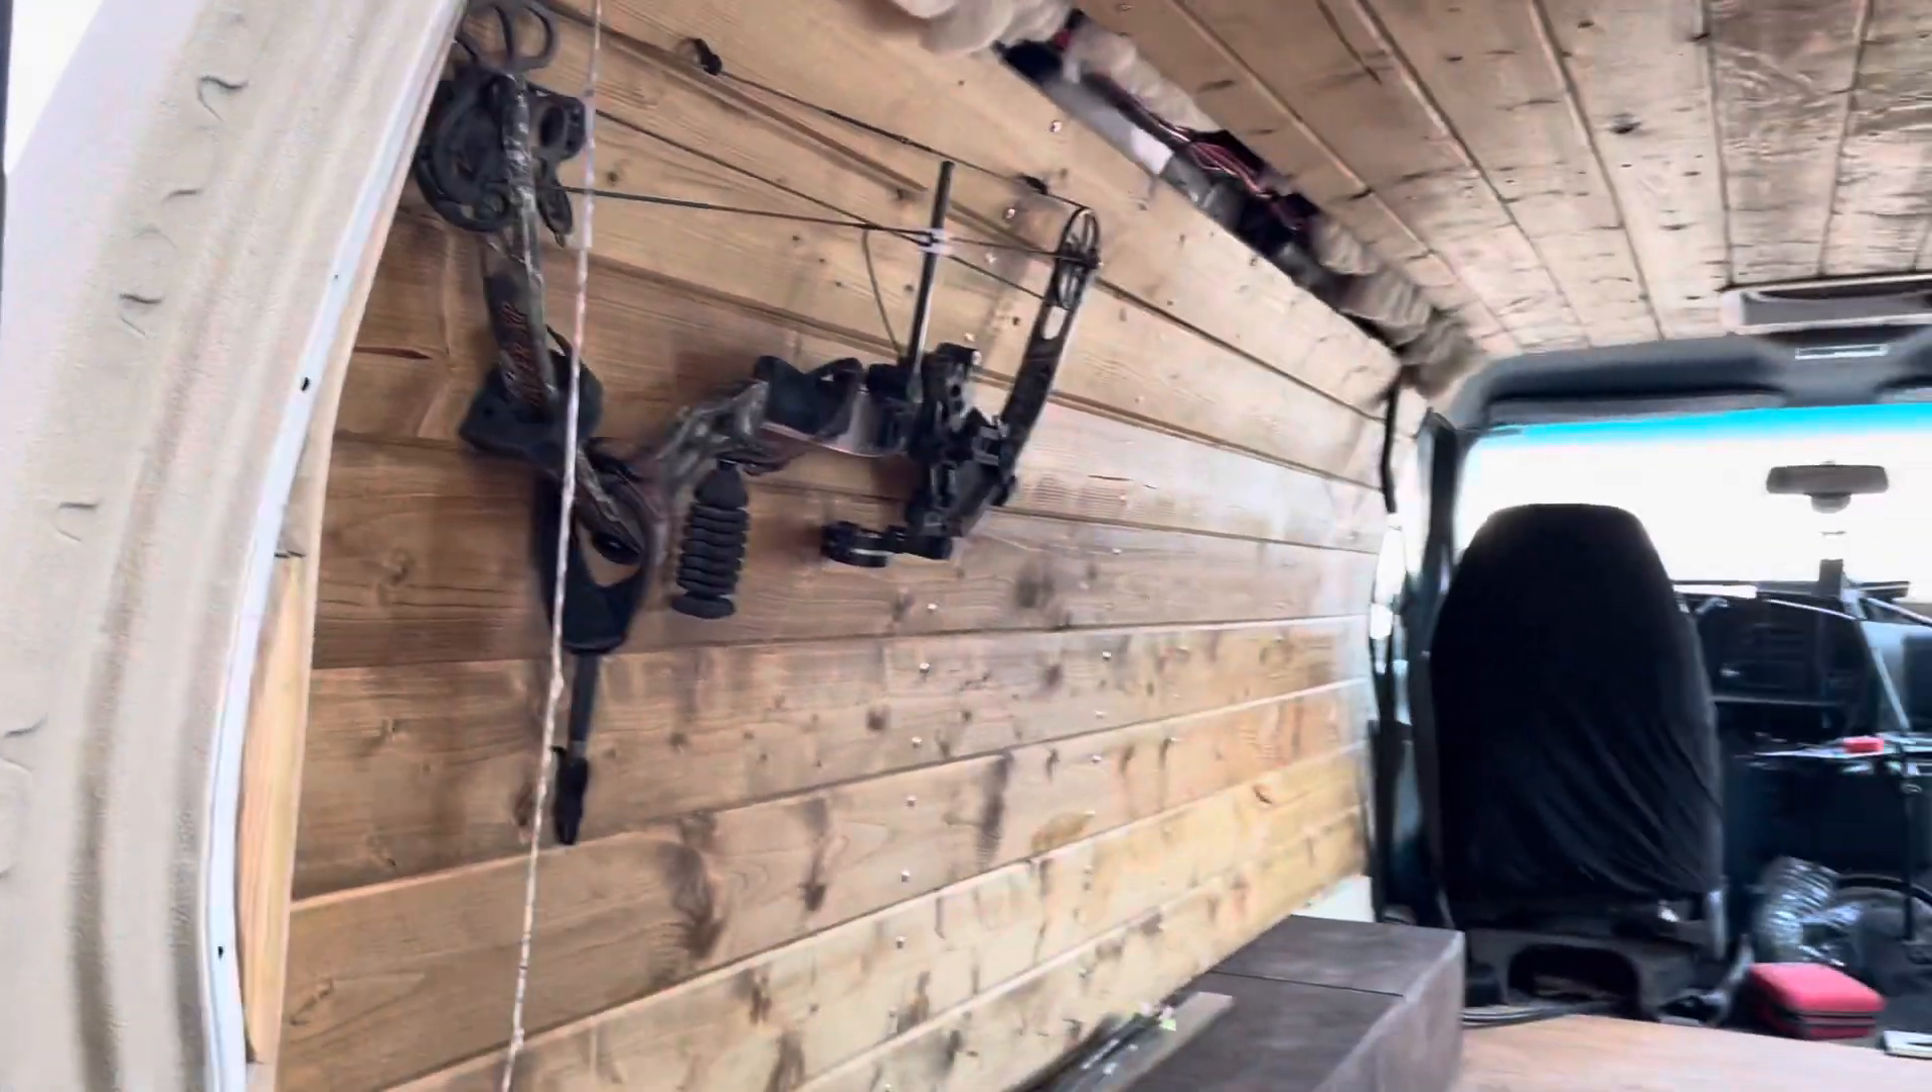All right, guys, so here's where we're at right now with the van. As you can see, we've got all the siding and we still need to do the trim pieces.